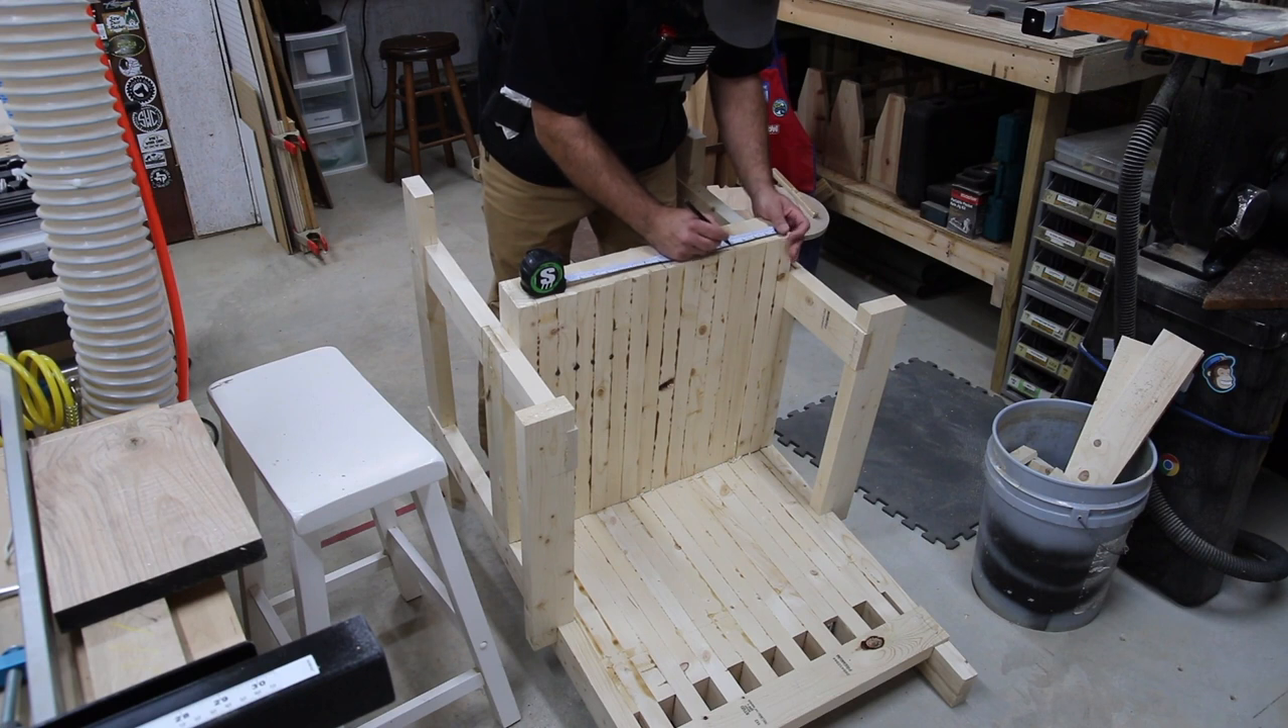So once everything's glued up the chair is uh basically assembled the glue is dry all the clamps are taken off.